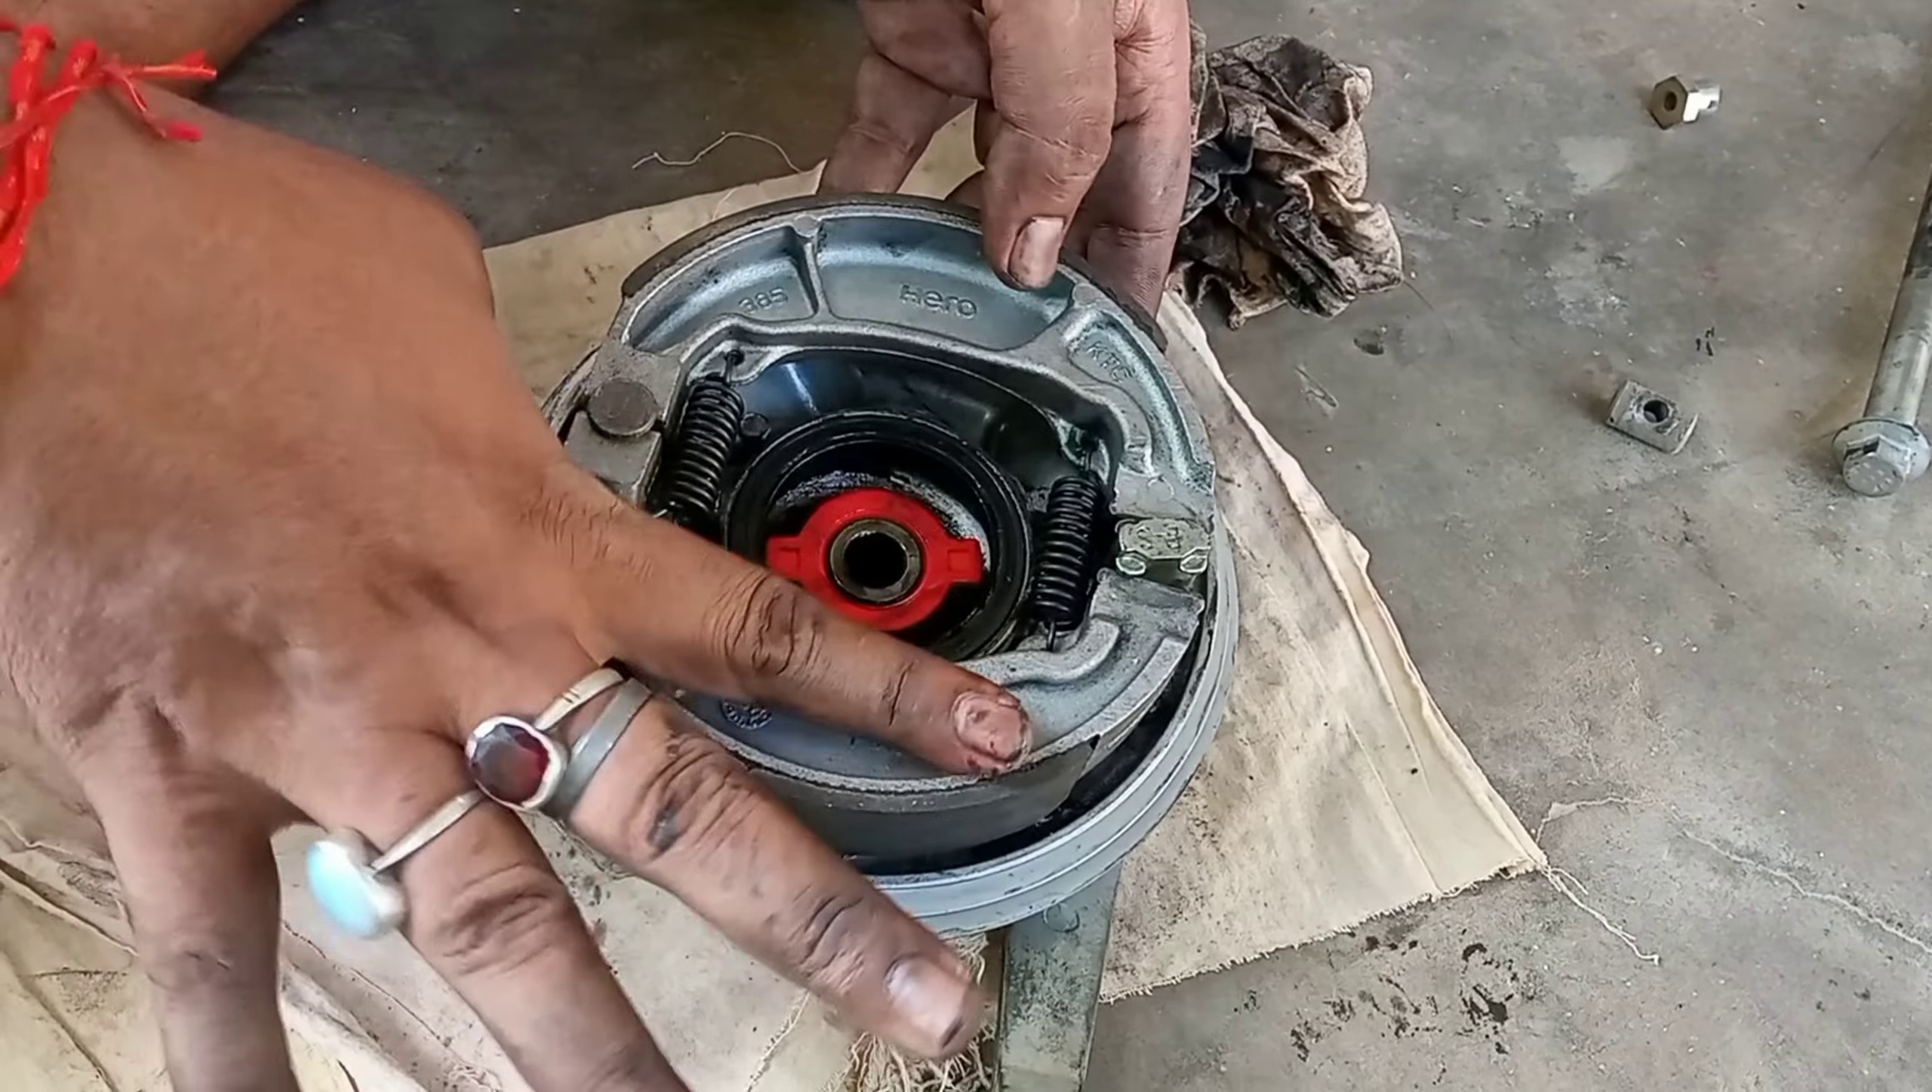ये मीटर पिनियन हमने लगा लिया है और ये जैसे ब्रेक्सू था हमने ब्रेक्सू बैठा लिया है।